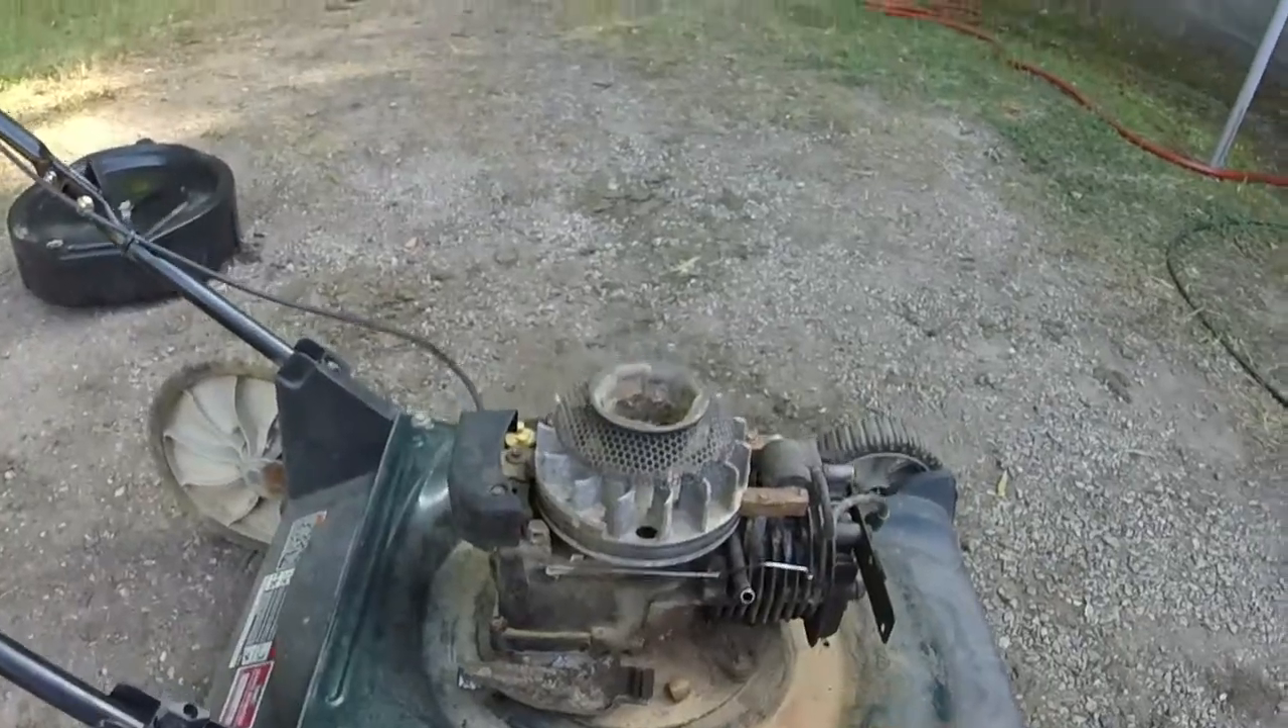All right so the cover's off.